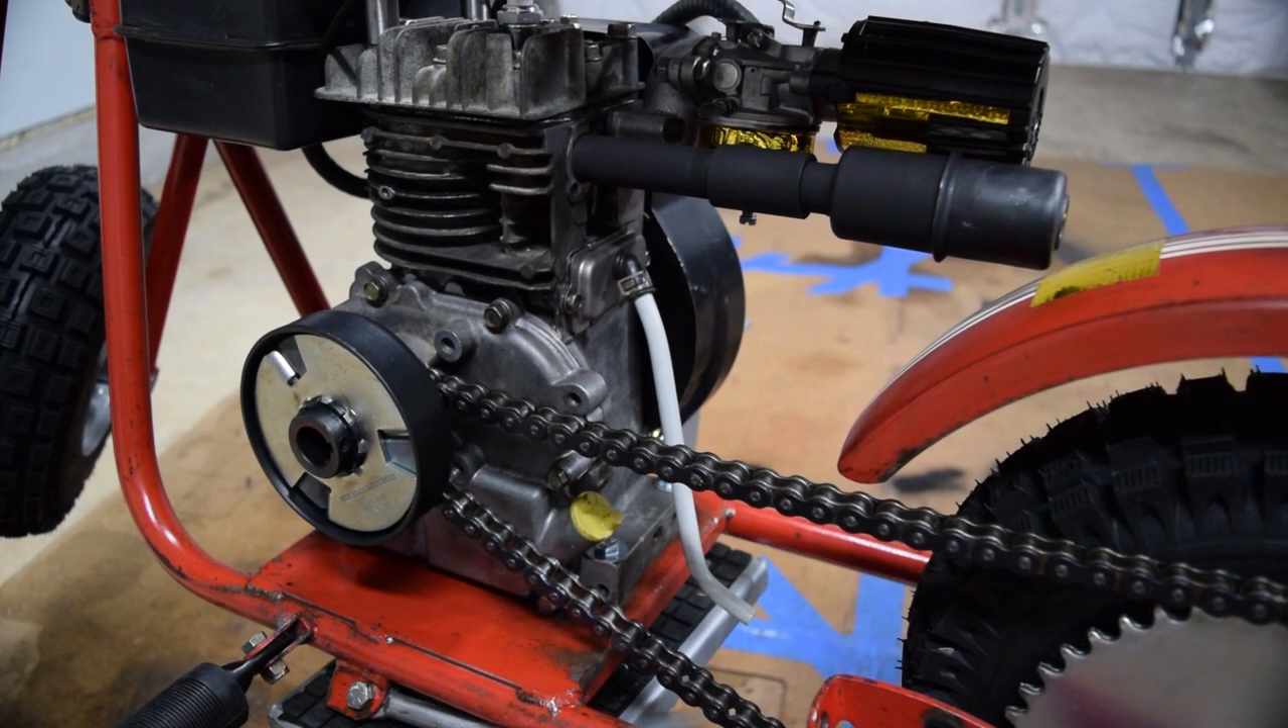So, got the chain cut and installed, and it is tensioned, and it's not touching the engine mount, which is great.